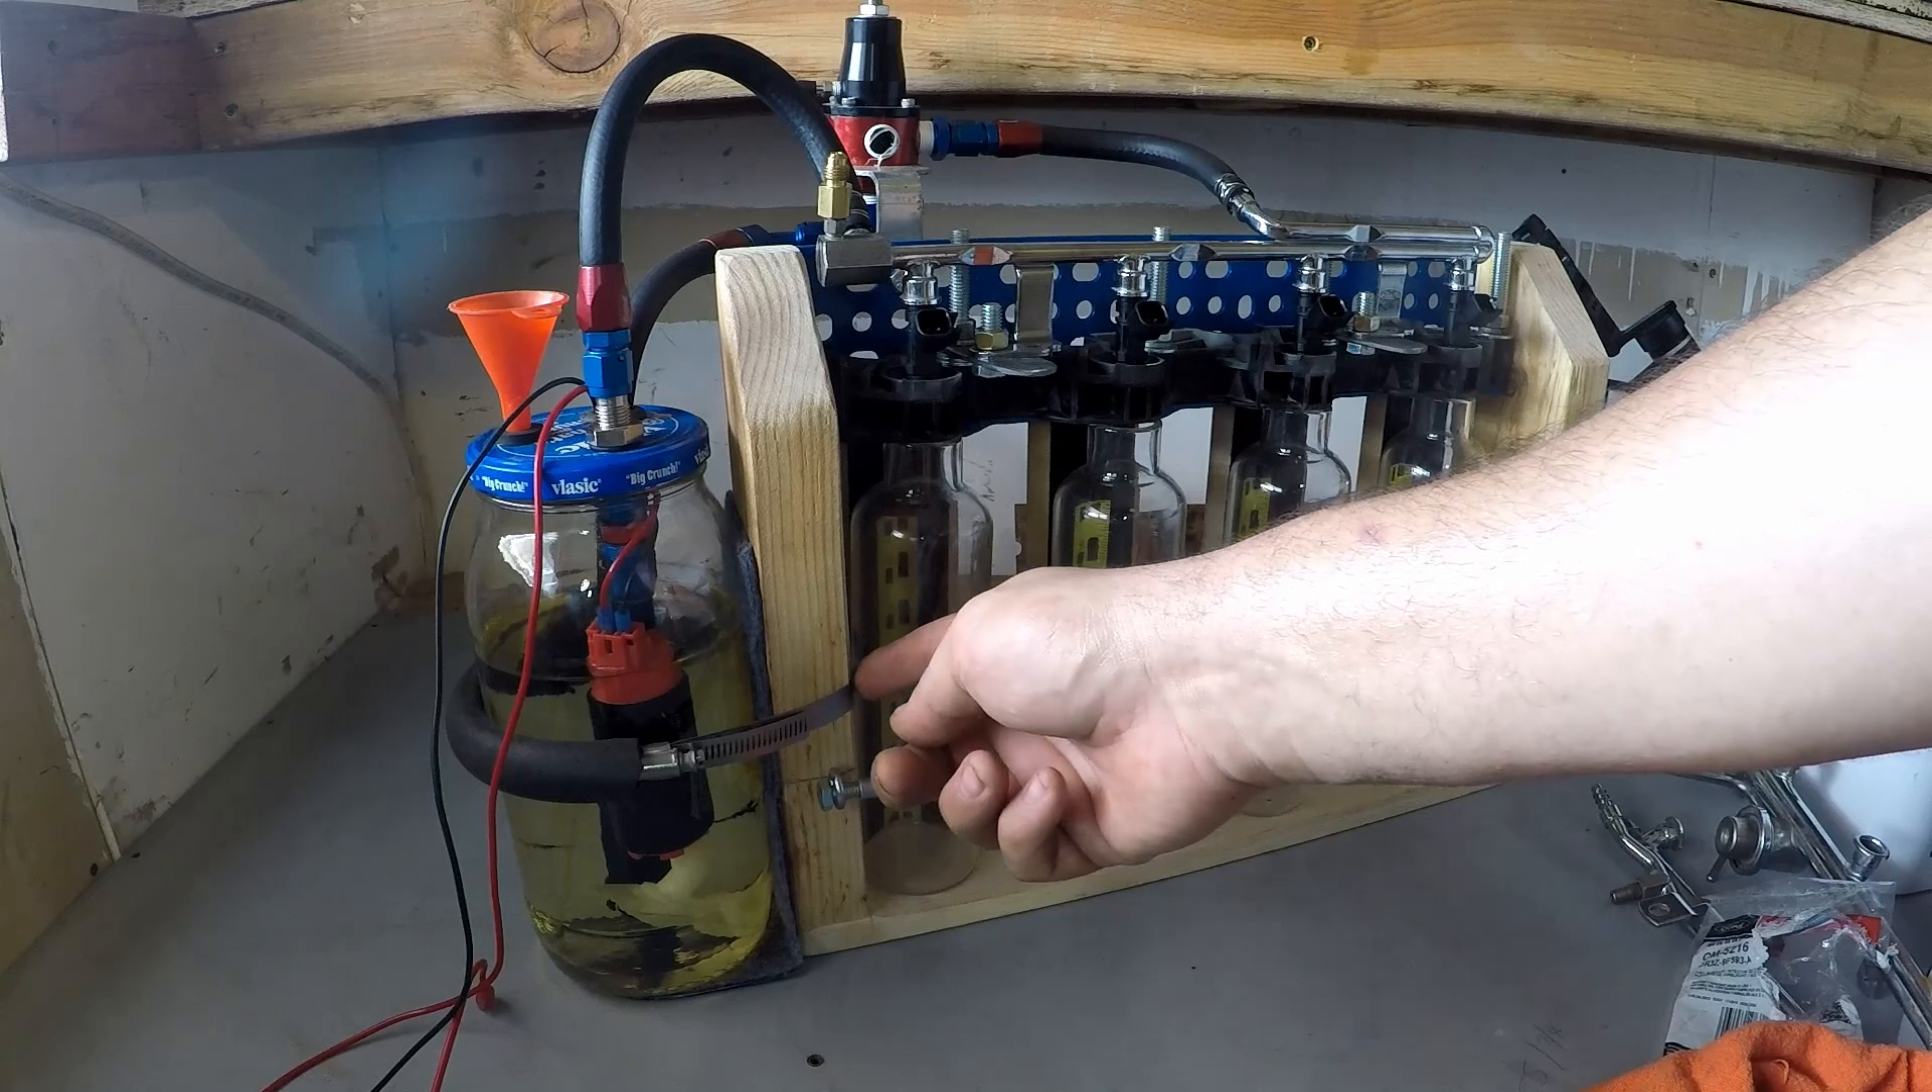For the fluid reservoir I used a big pickle jar and I took a clamp and I screwed it into the frame and then put a piece of heater hose around it to cushion it.